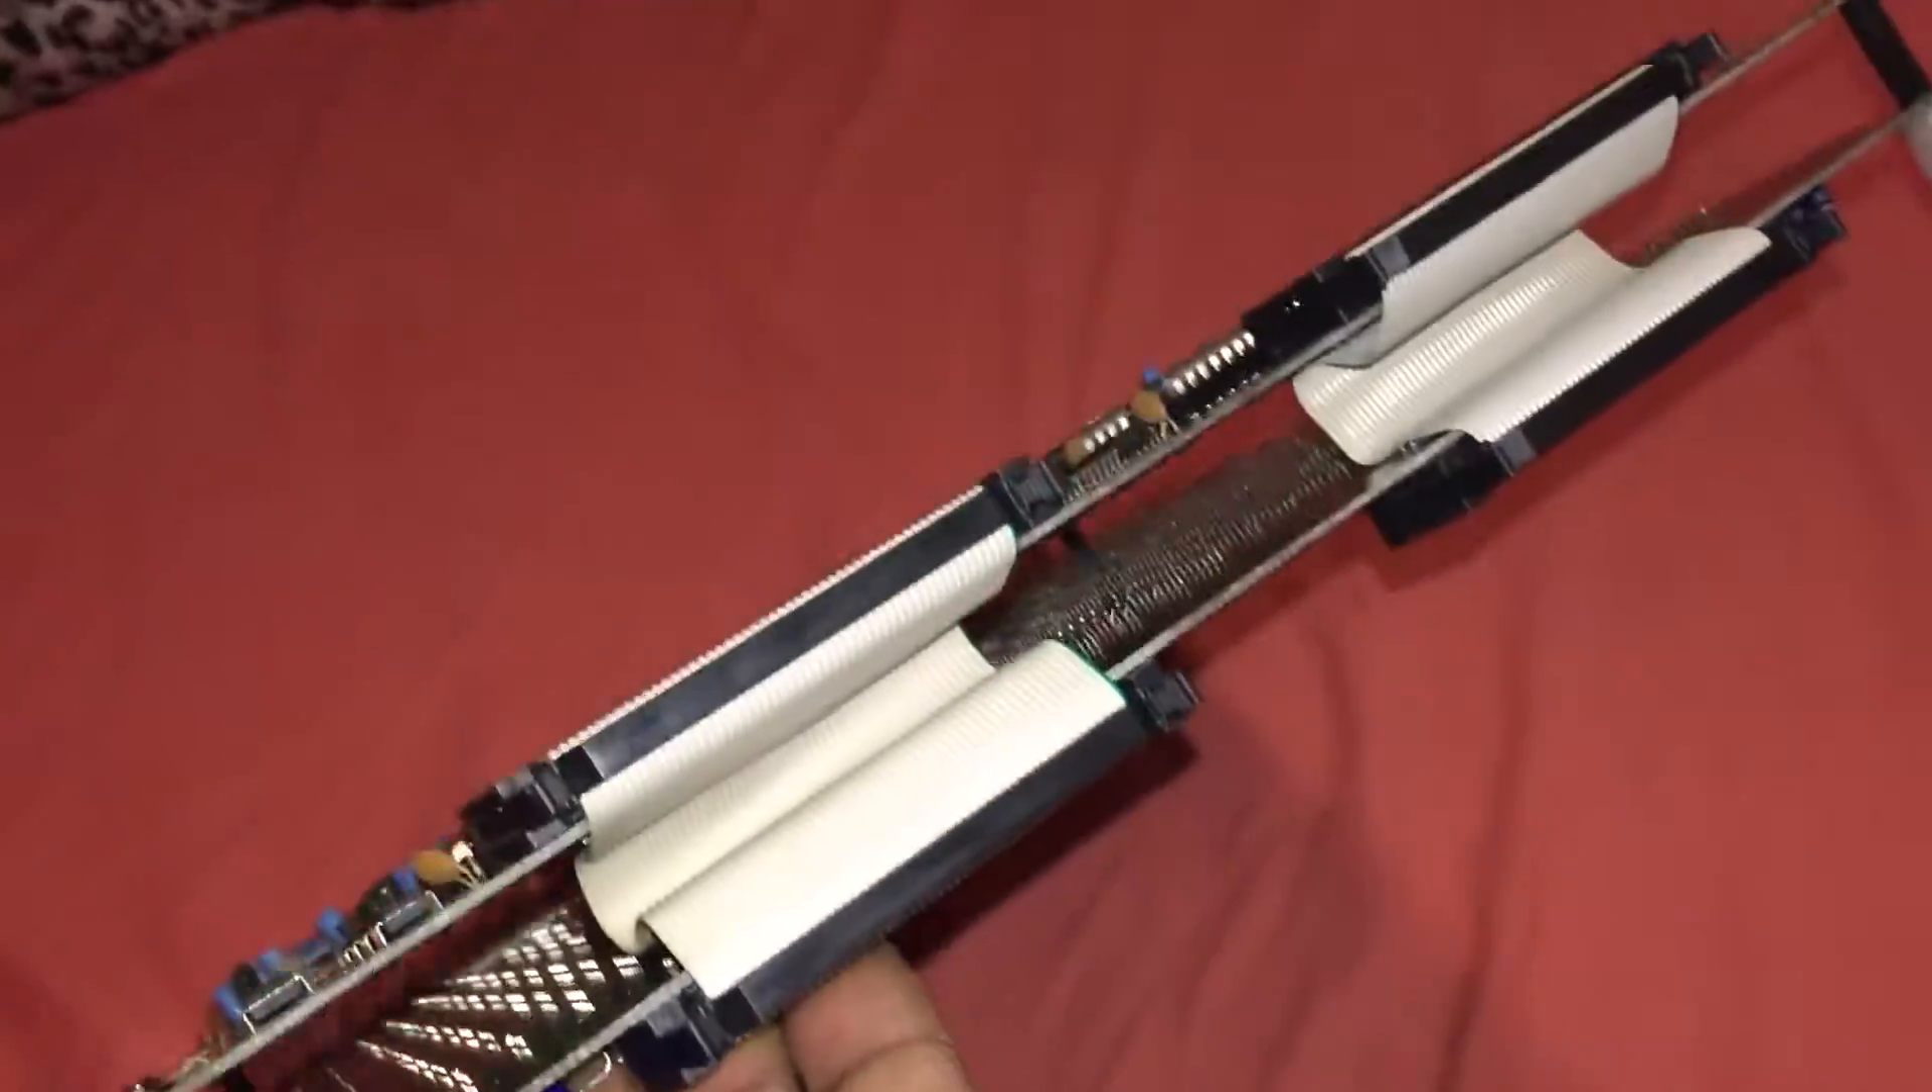Ribbon cables have gone back on looking great.